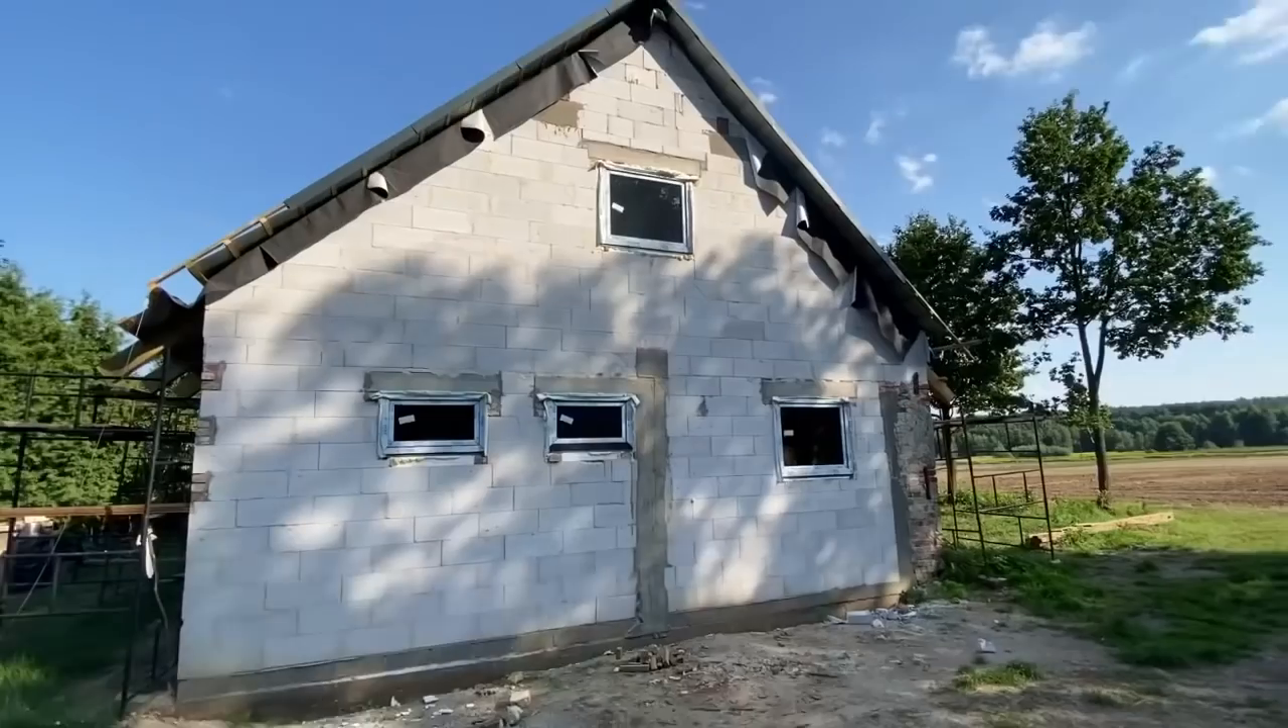I mamy okienka w szczycie wstawione, pięknie.